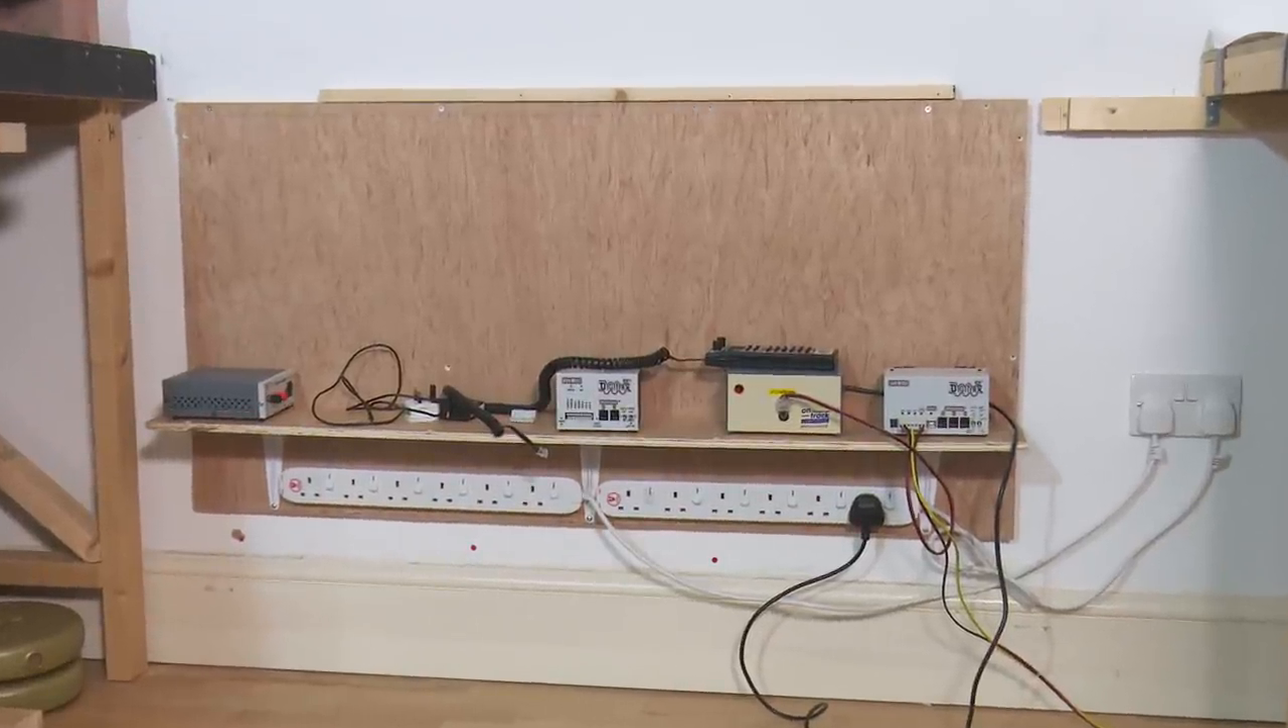Time's now moved on and I've fitted both of the six -way extension leads underneath the shelf.